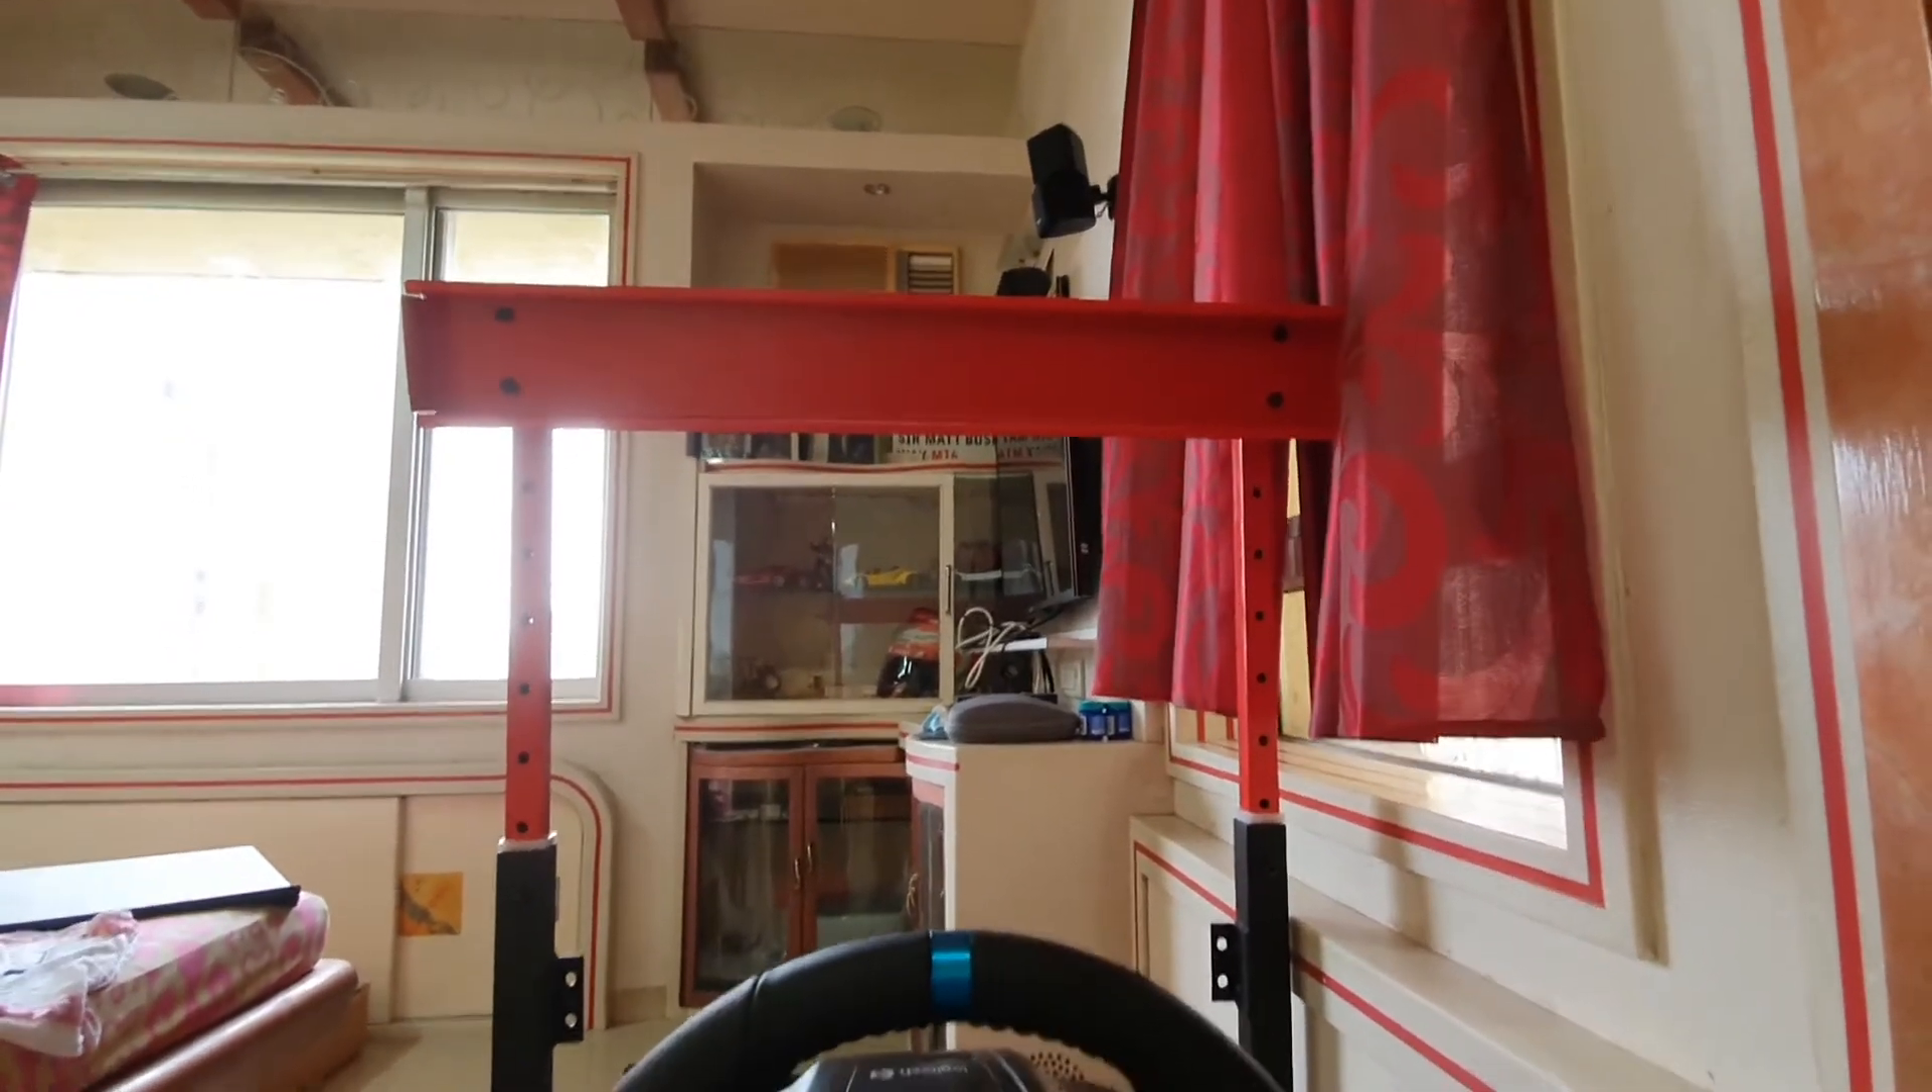Right welcome to part 6 of the setup video and as you can see I have mounted the holder frame onto the TV rig arms and this is the view that I'm going to have from my racing cockpit.